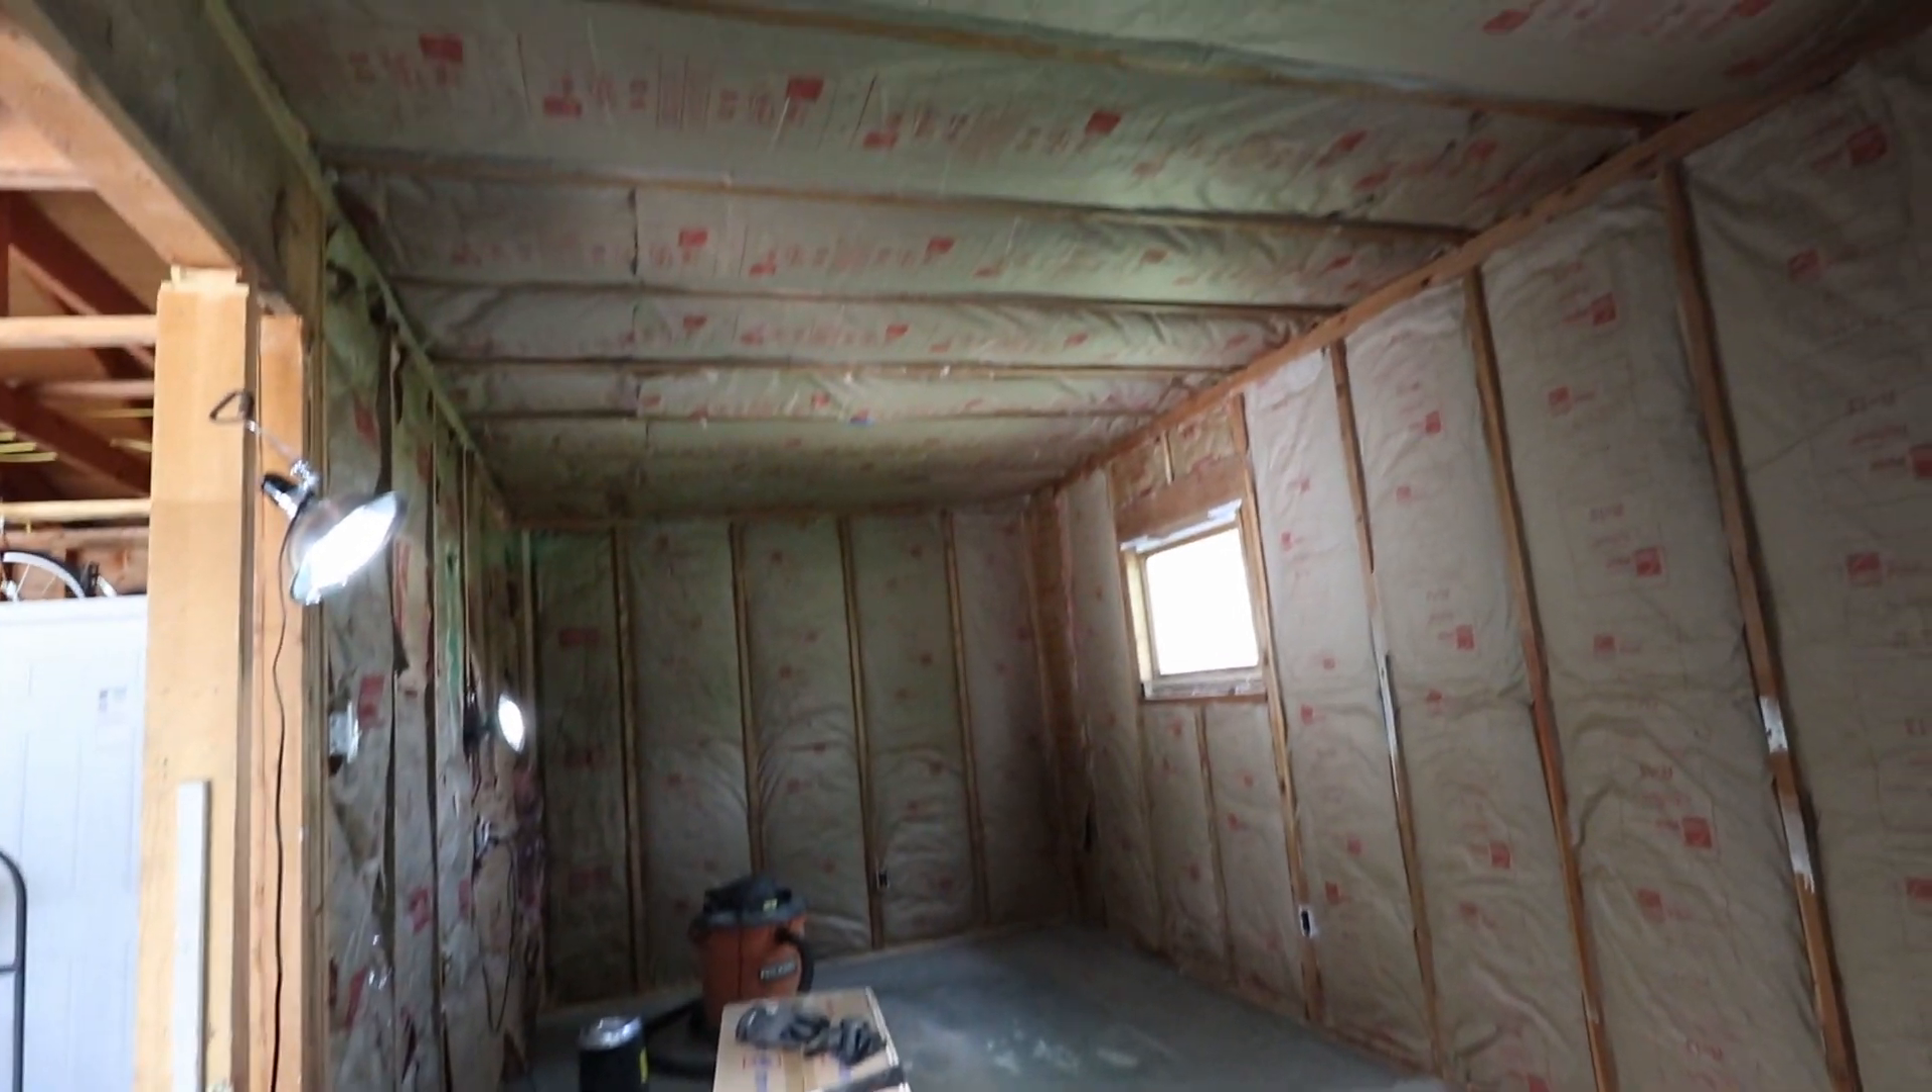Um, but right now, all the insulation is done, all the way on the ceiling.